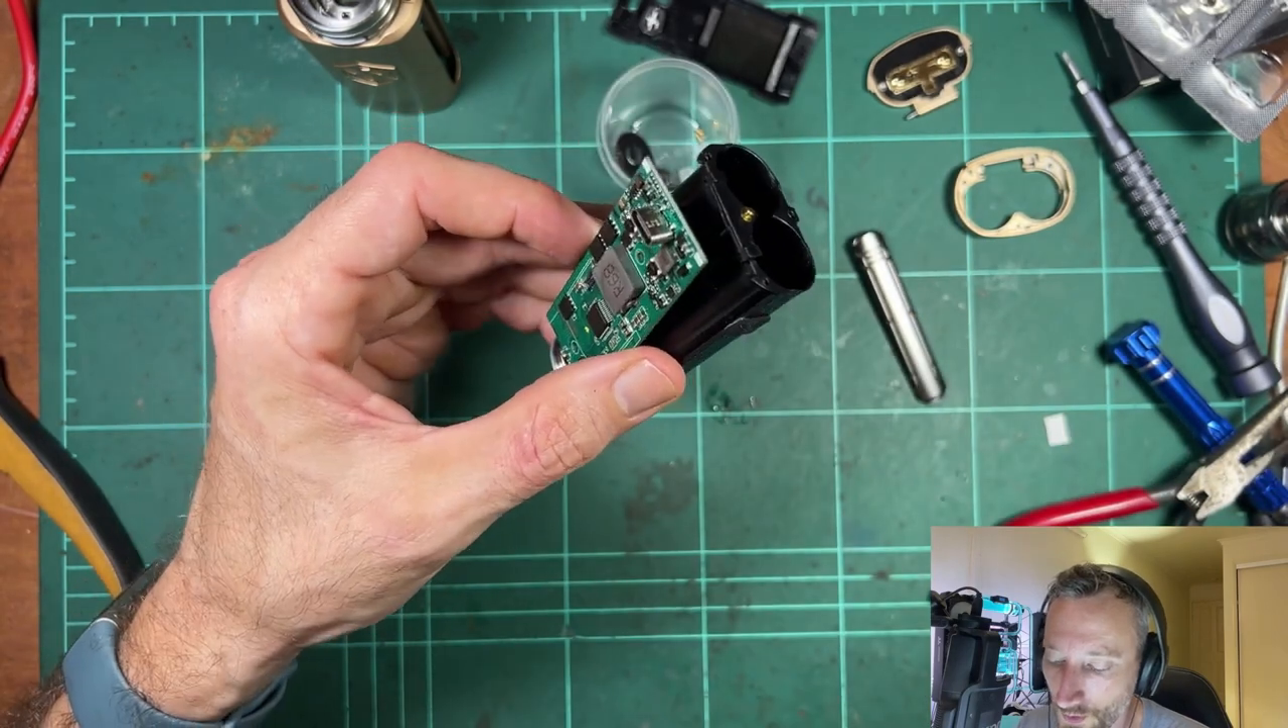They've got the board sitting on top of the cell sled.